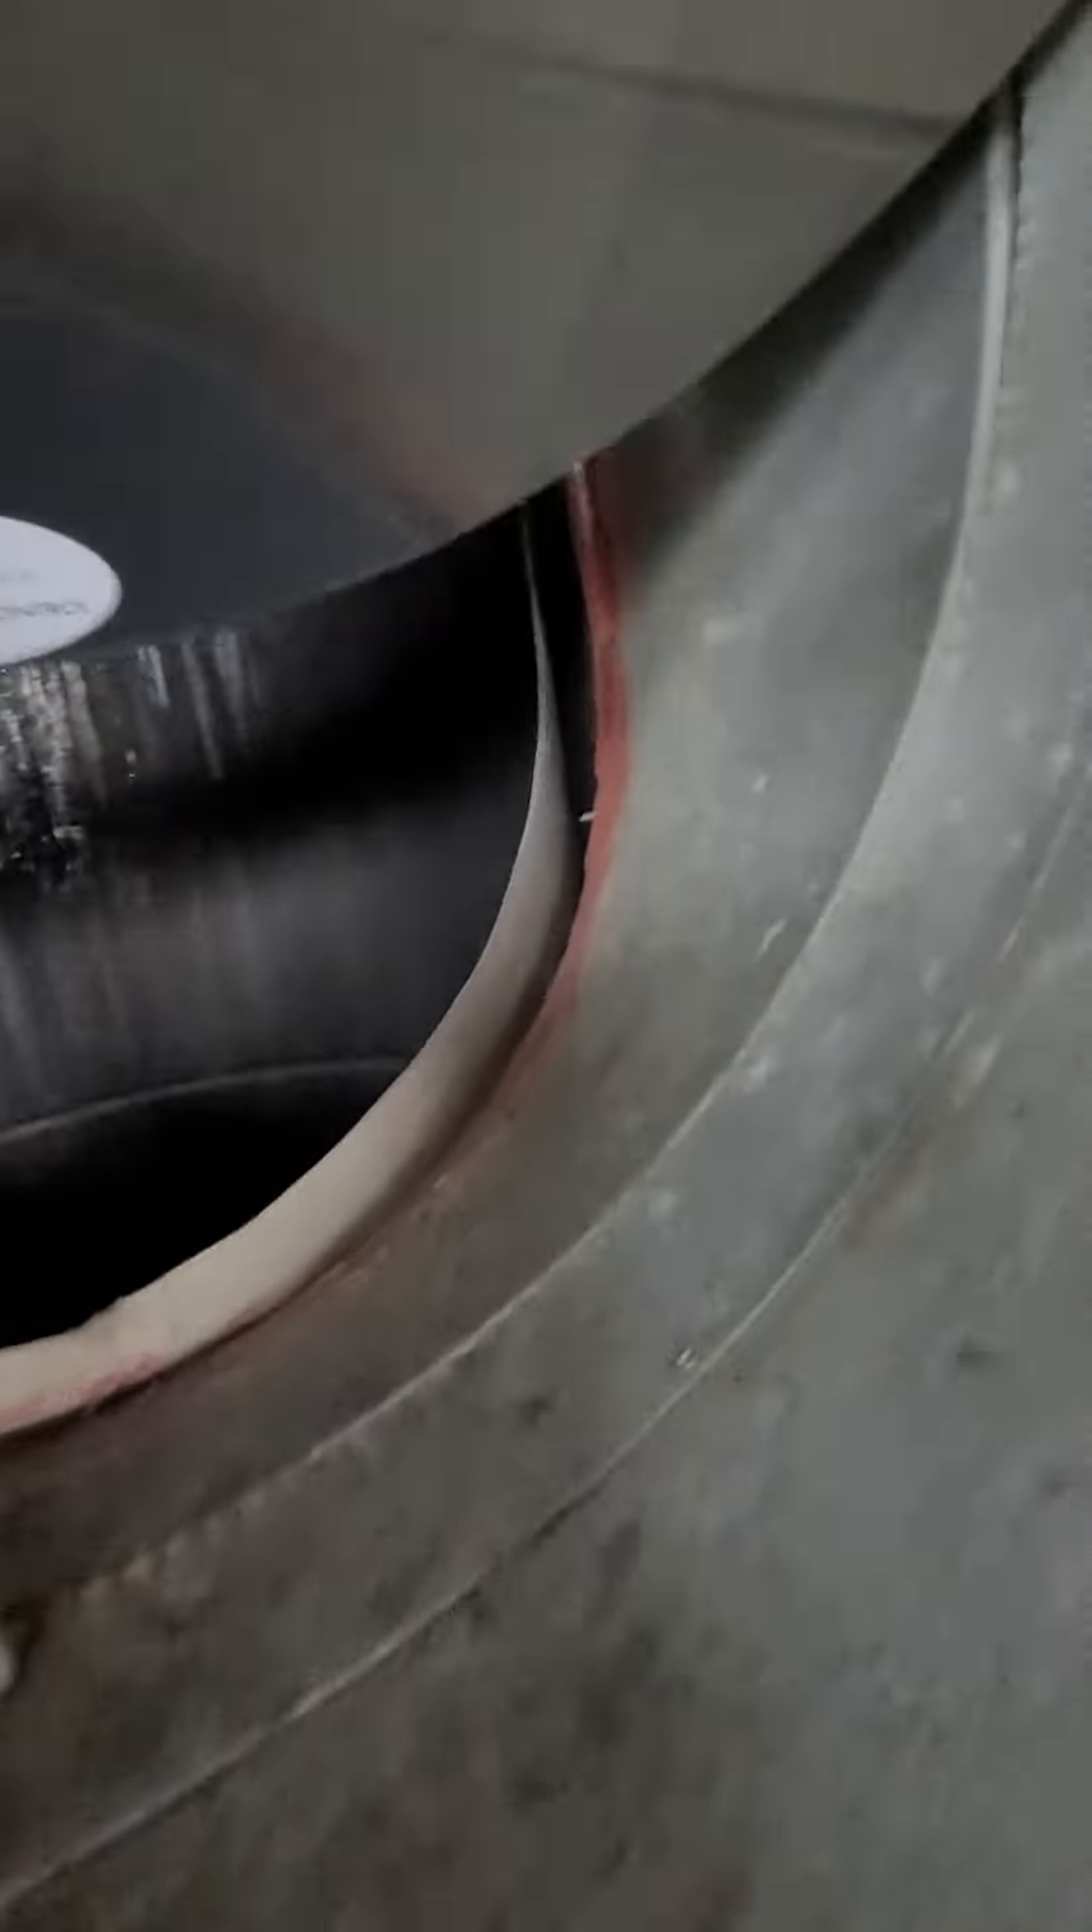The inner pipe is not sealed so you see that large gap there that large gap is open to atmosphere.